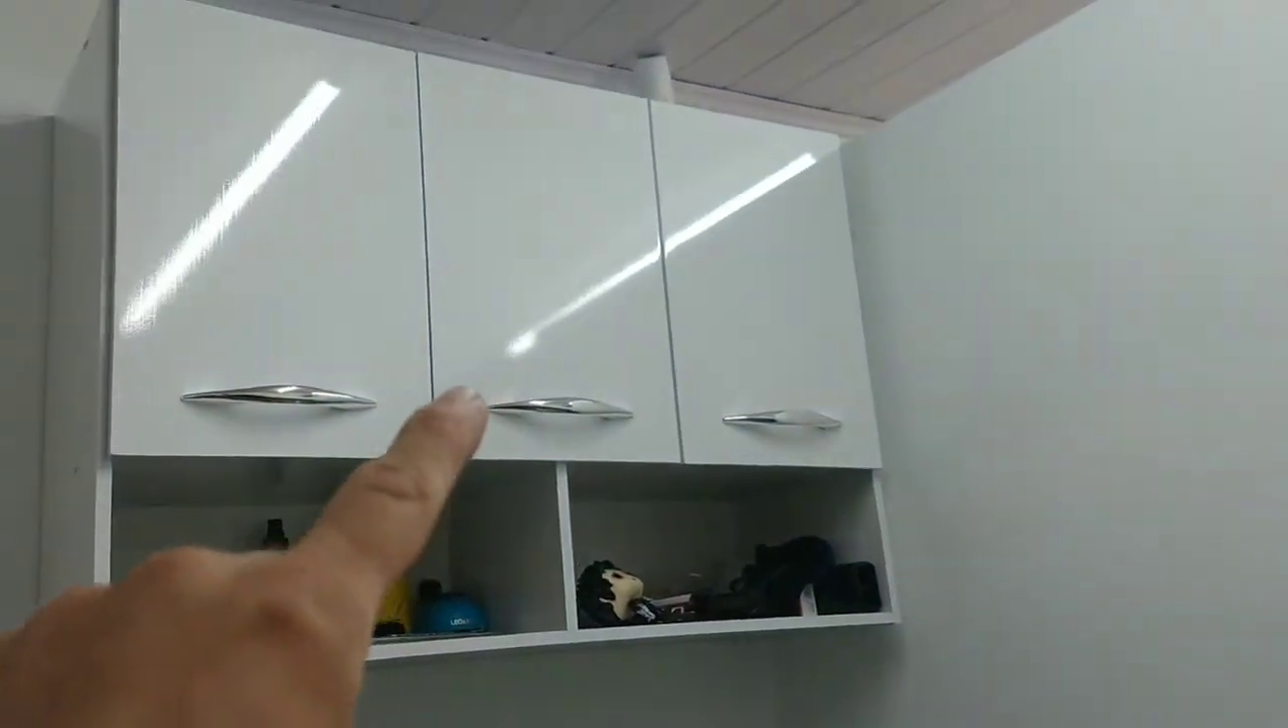Esse armário aqui ó veio na caixa então montei e fixei na parede.